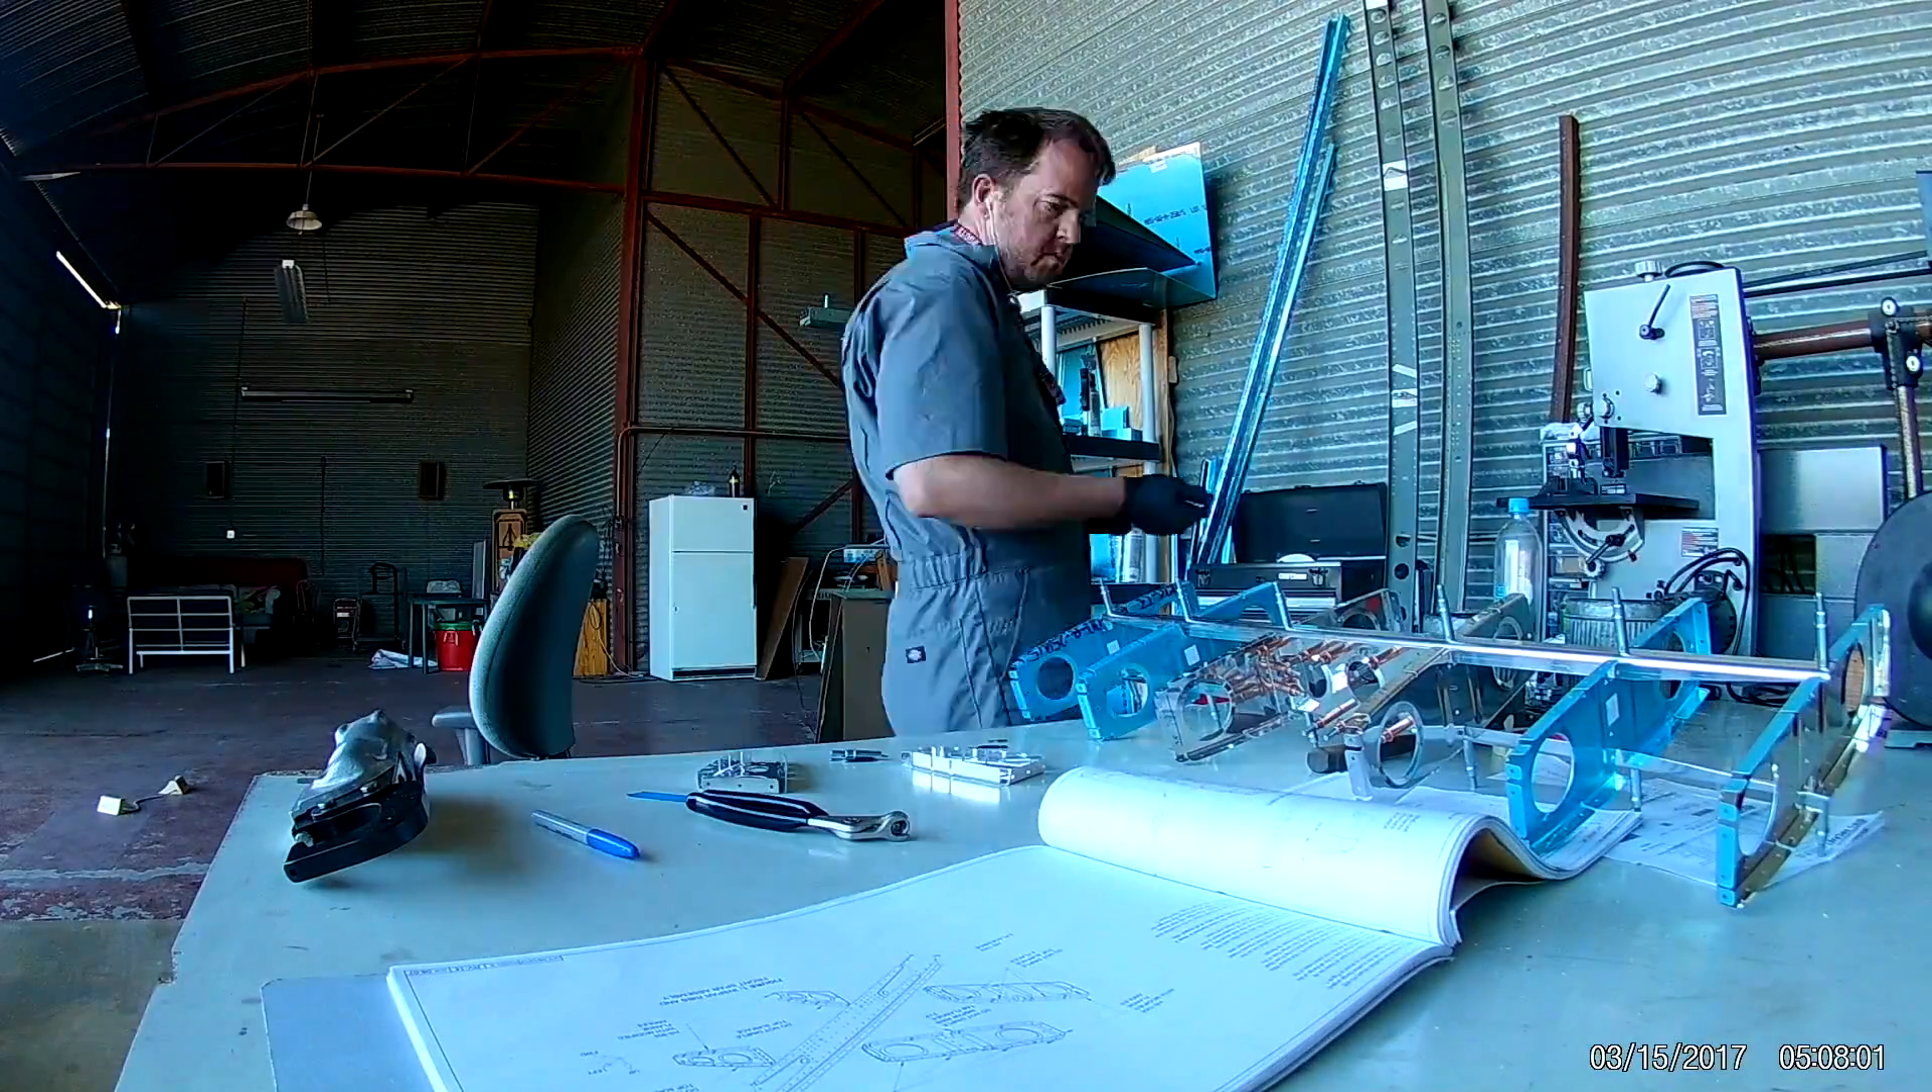As you can see the vinyl is still on a lot of those parts.